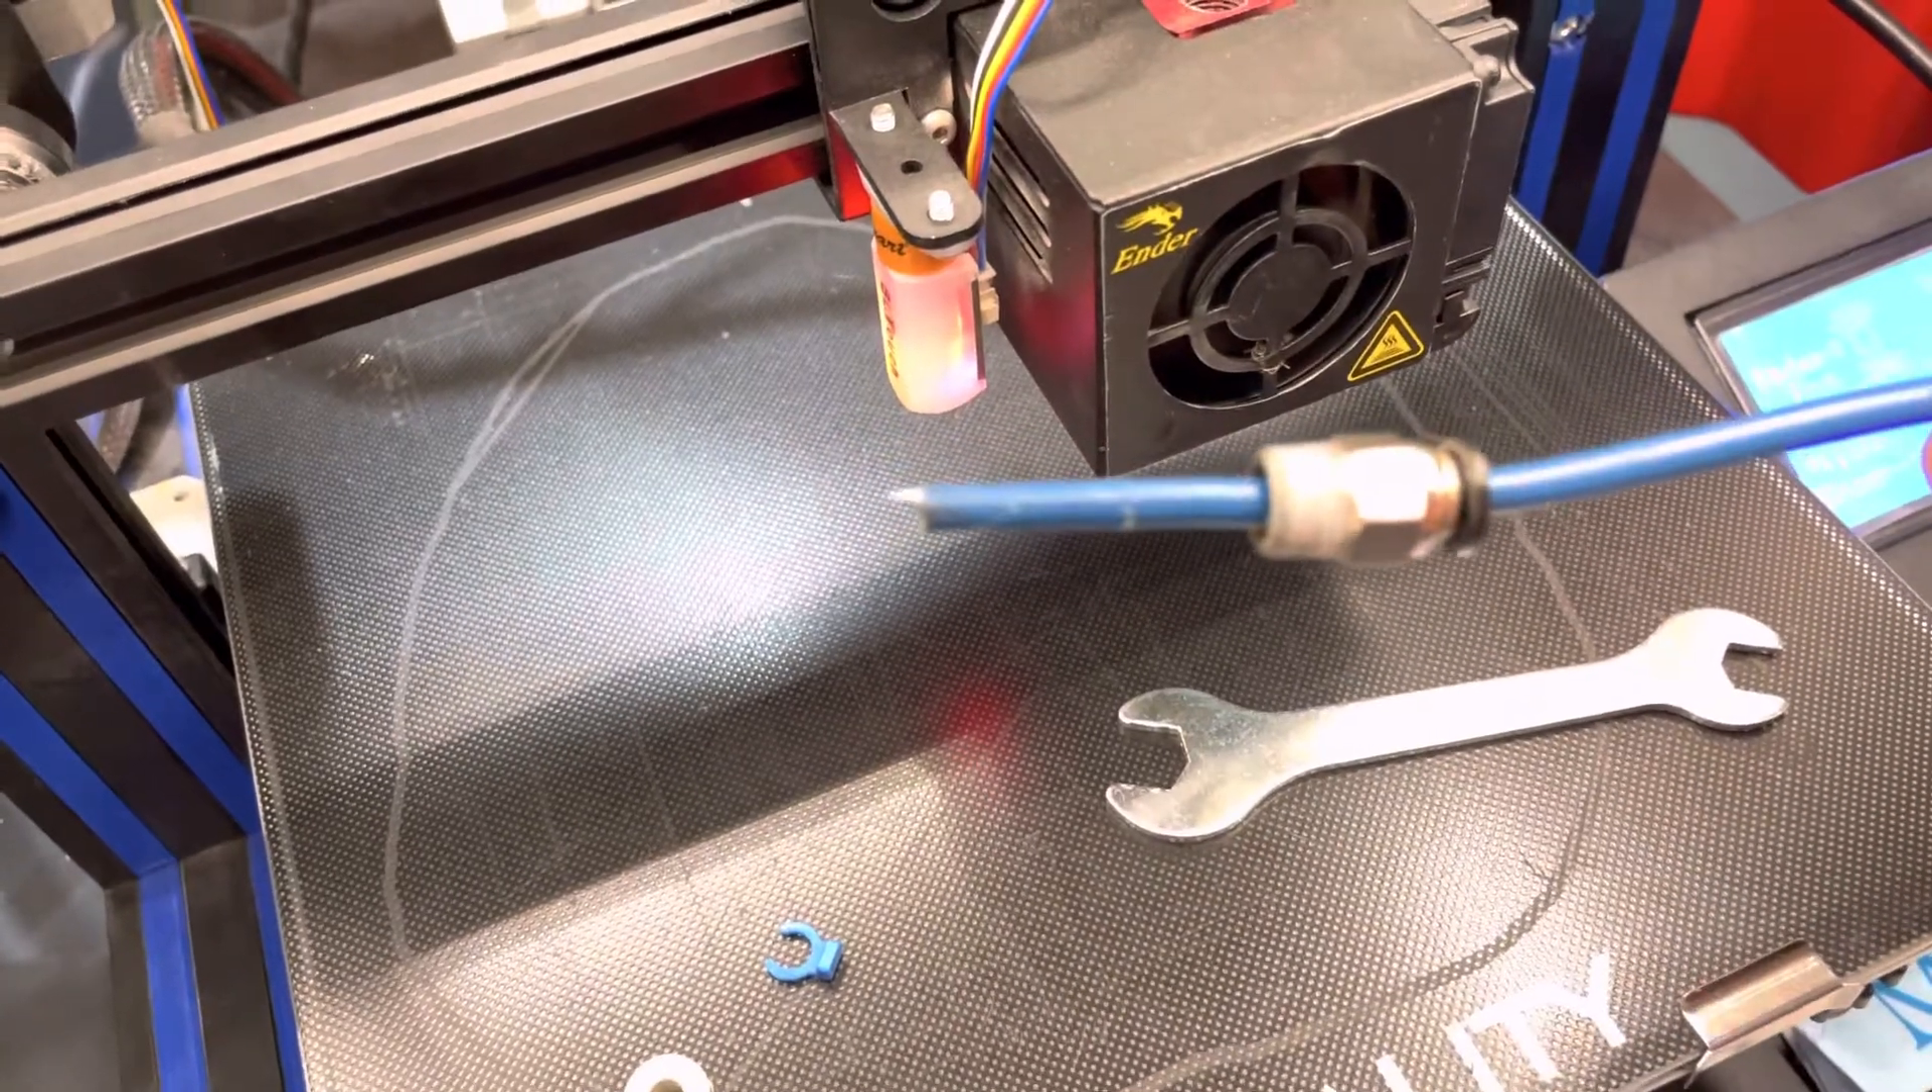Bowden tube has been removed with the fitting.